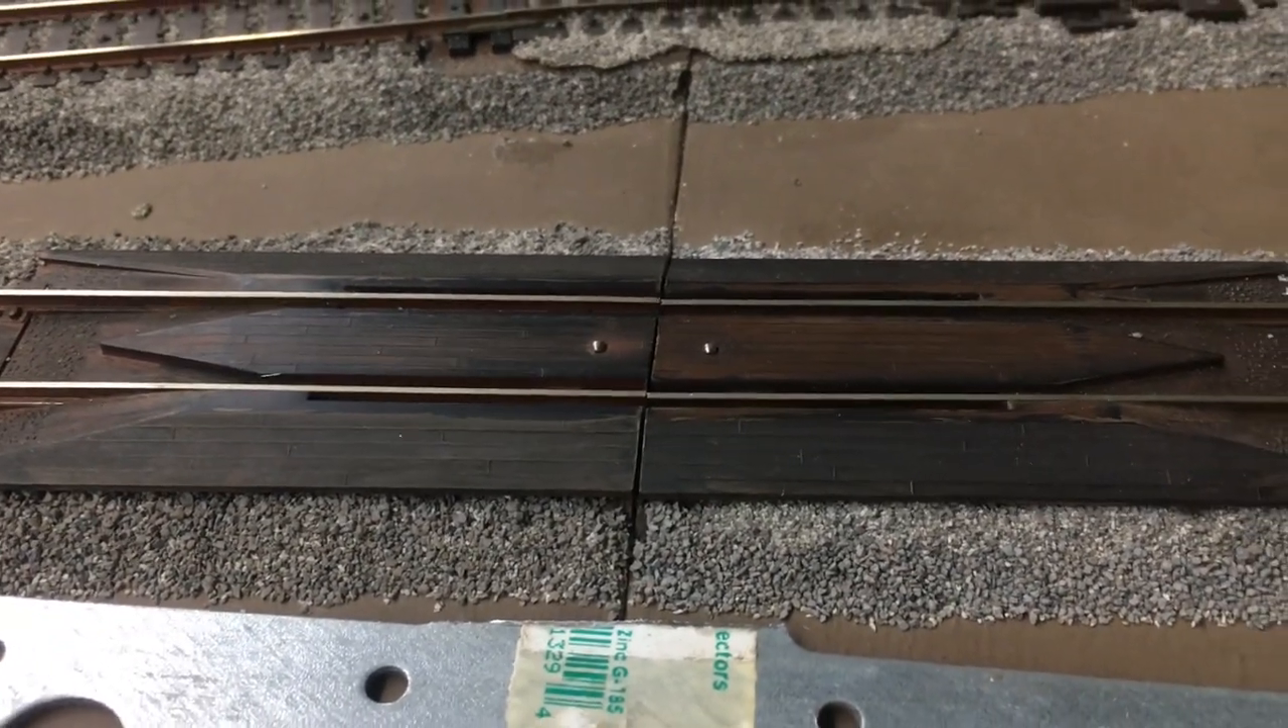And that's what I've done first is I got this re-railer back together and got it lined up.